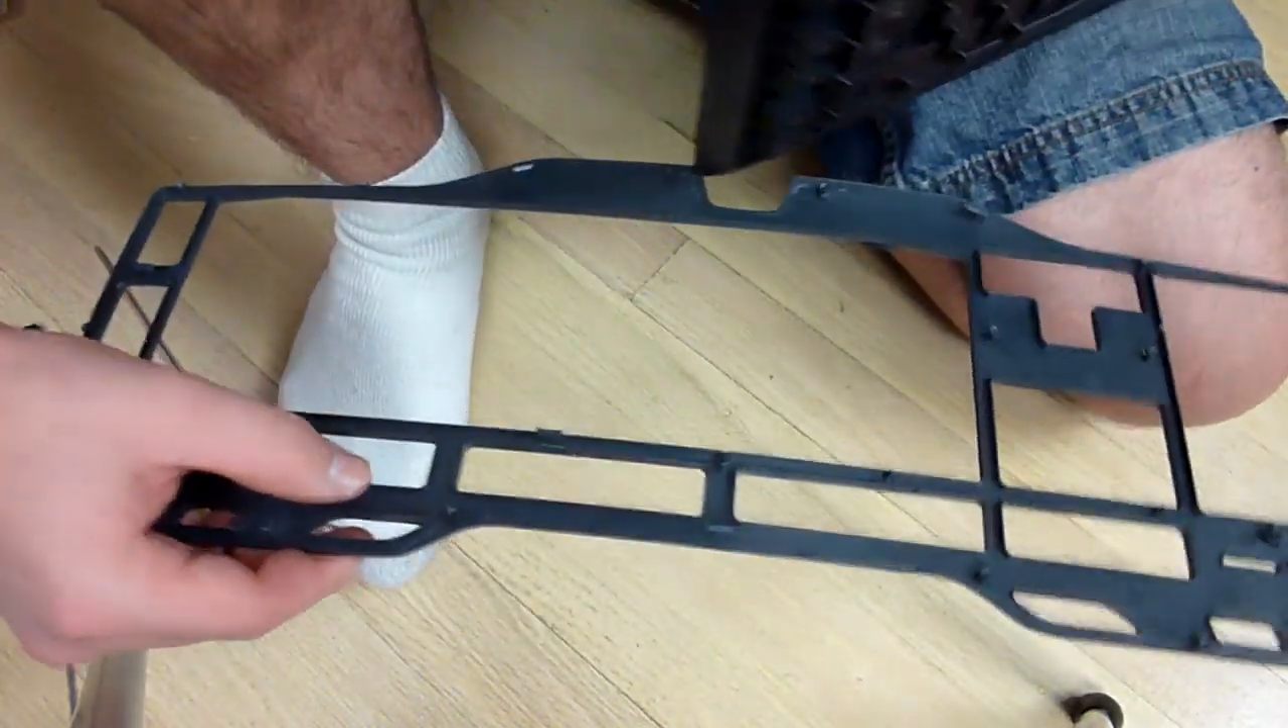So, we have the border, I guess you can call it, off of the keyboard.